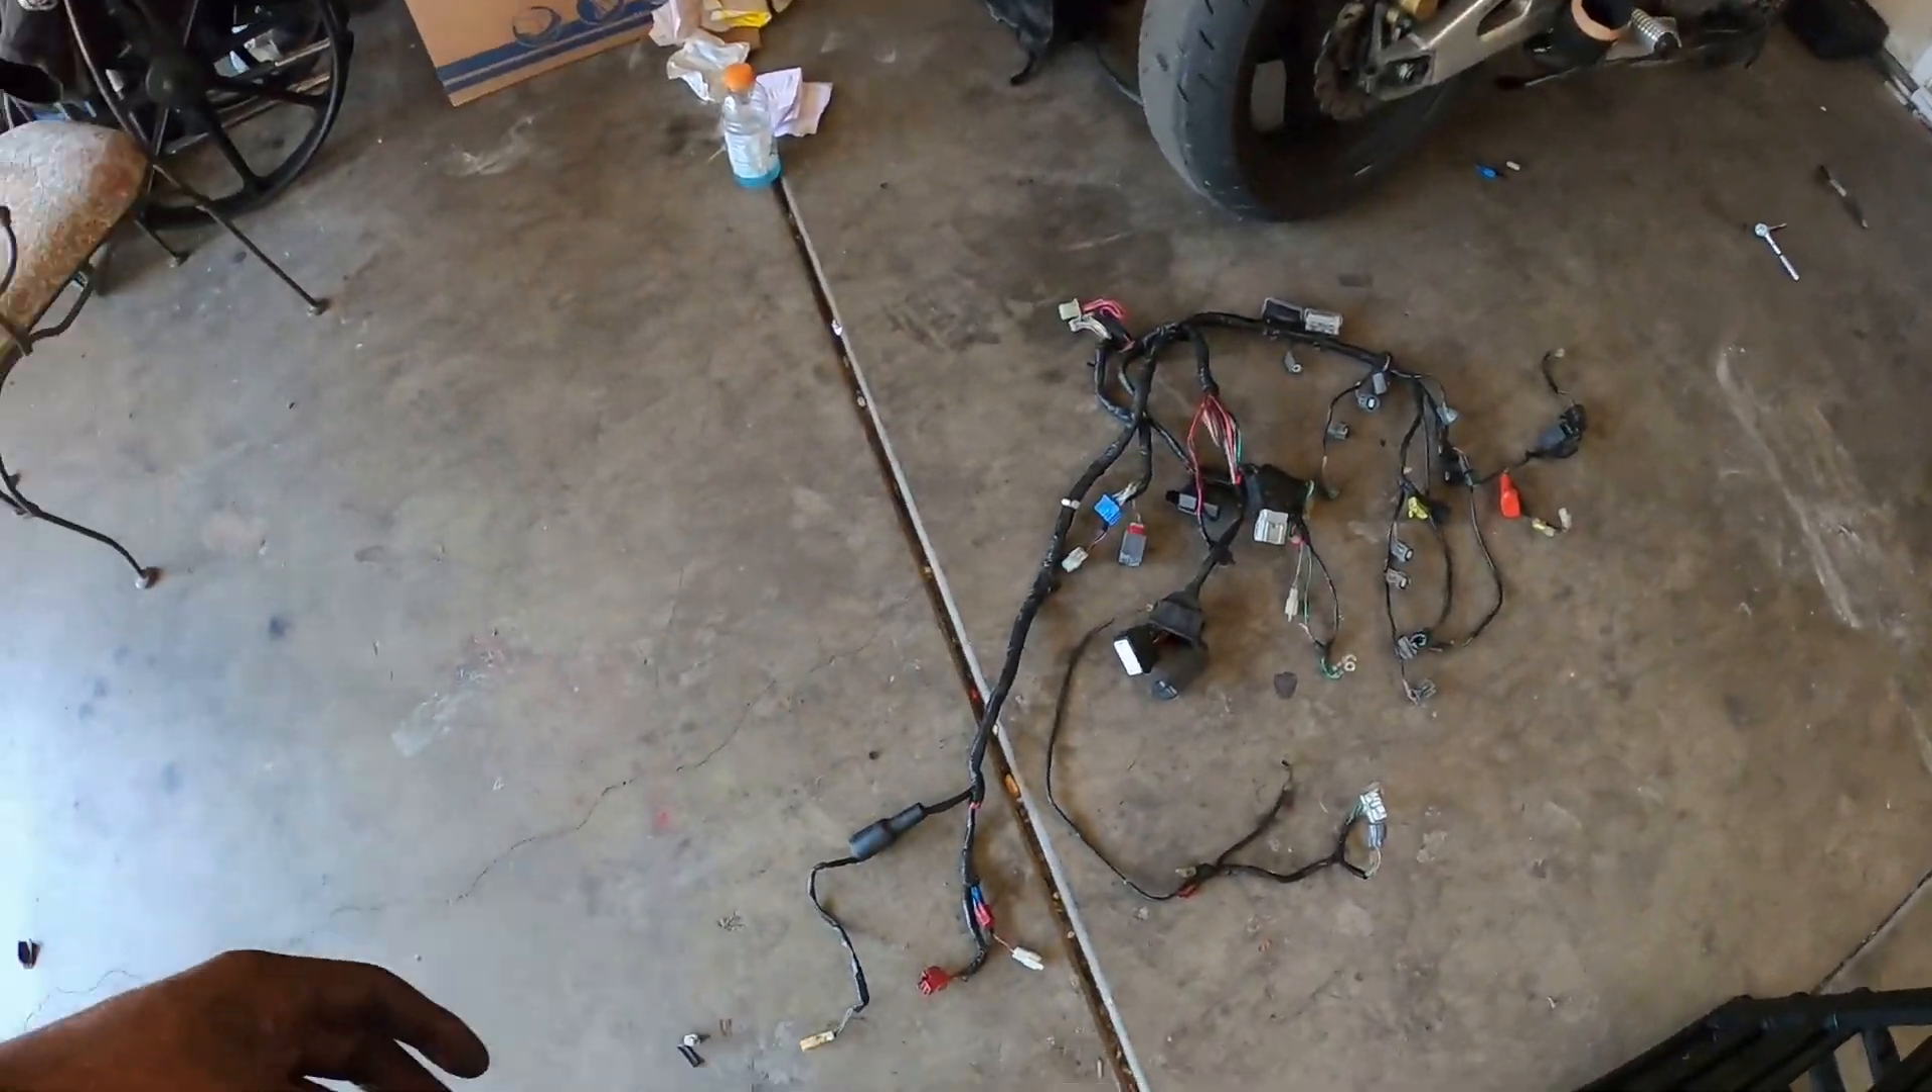But yeah, just like that, the harness is off.